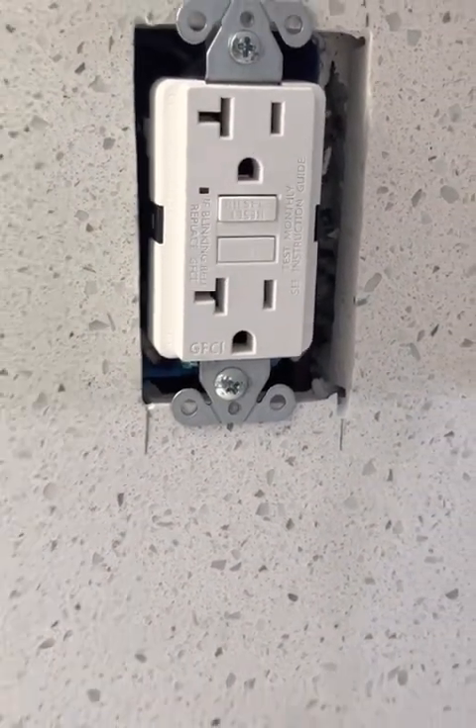Okay the the gfci outlet is finally installed.